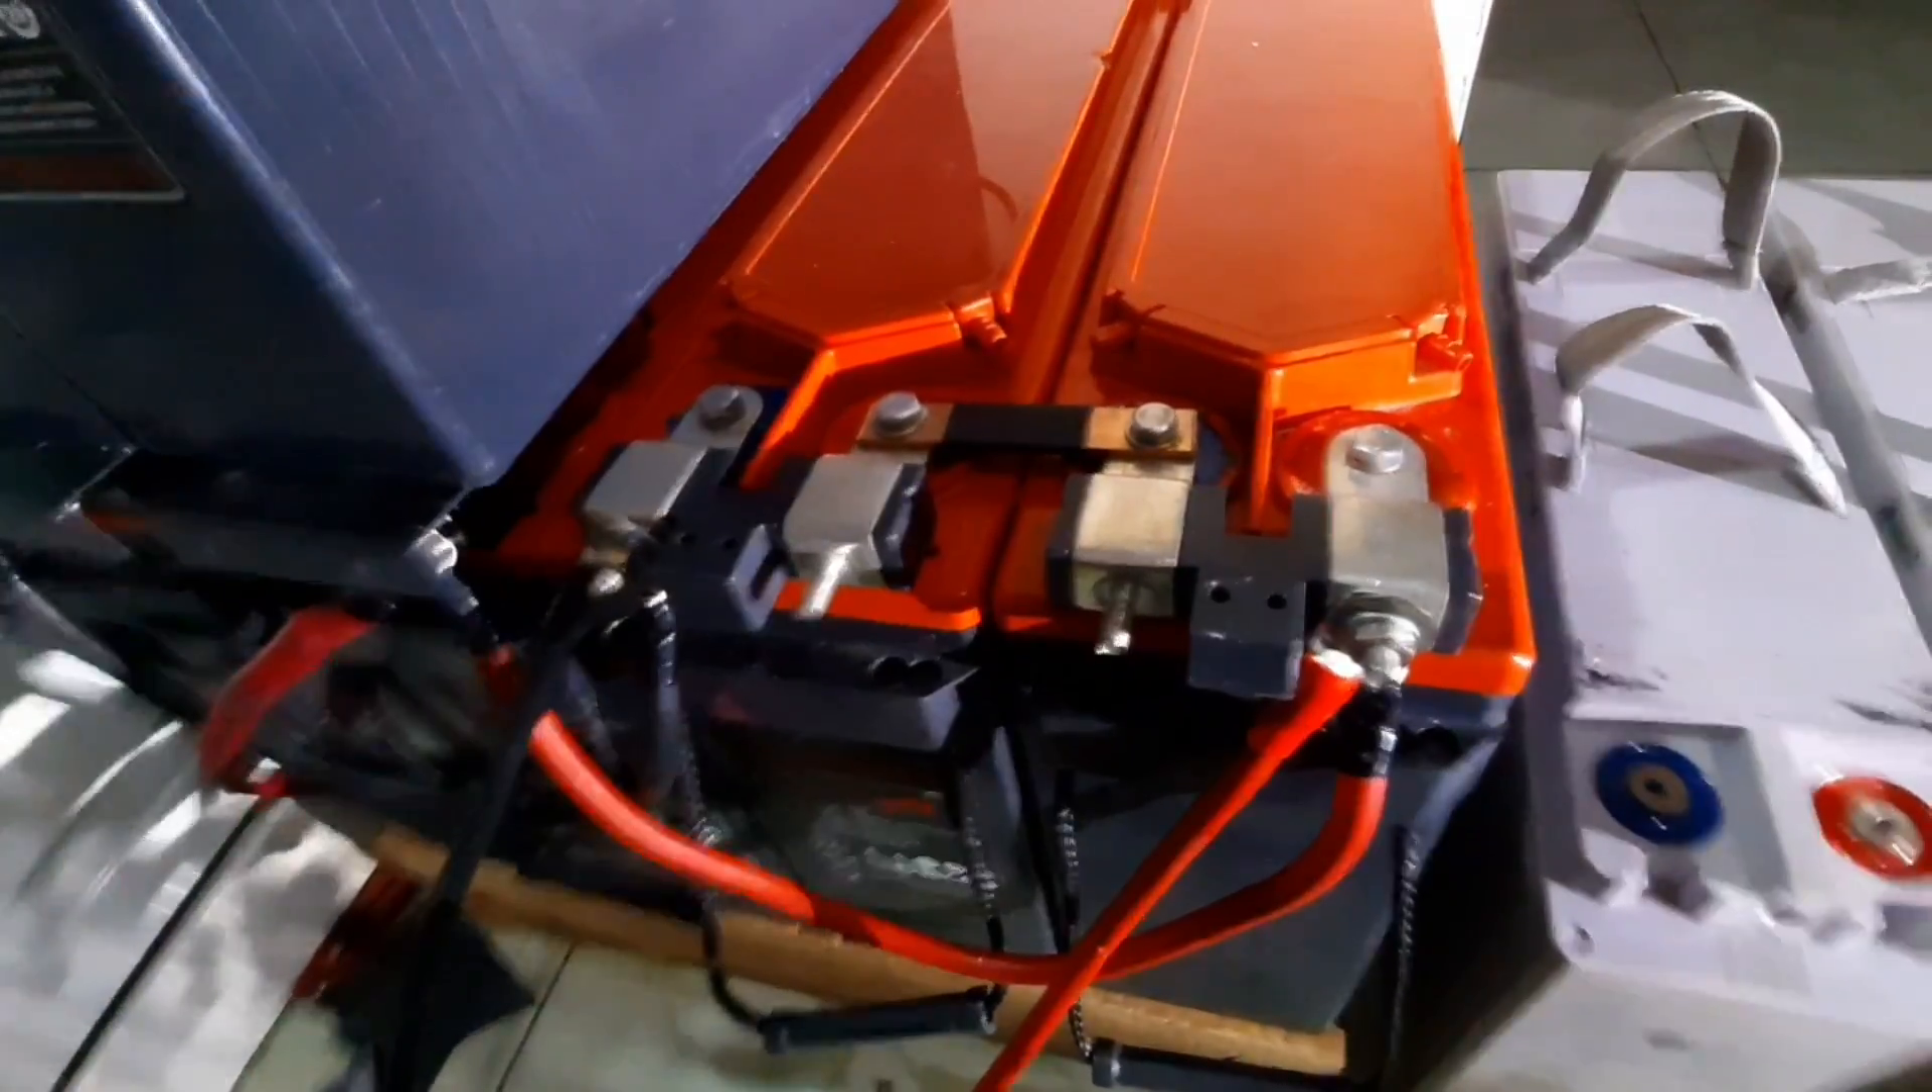Ya jadi seperti ini sobat-sobat busbarnya sudah dipasang ya yang di sebelah sini.